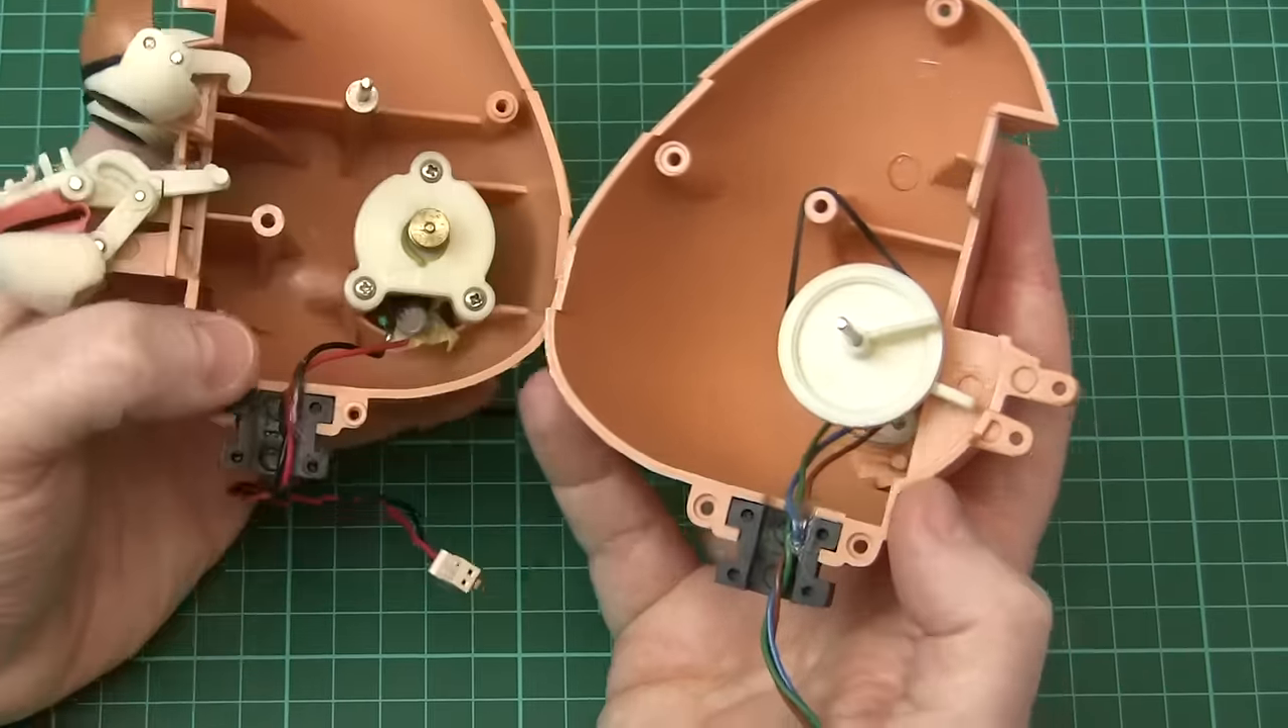We've got these two pieces of black plastic for the neck which I've pushed into position and I've tacked the white tack those into position and also the wires using some hot melt glue.